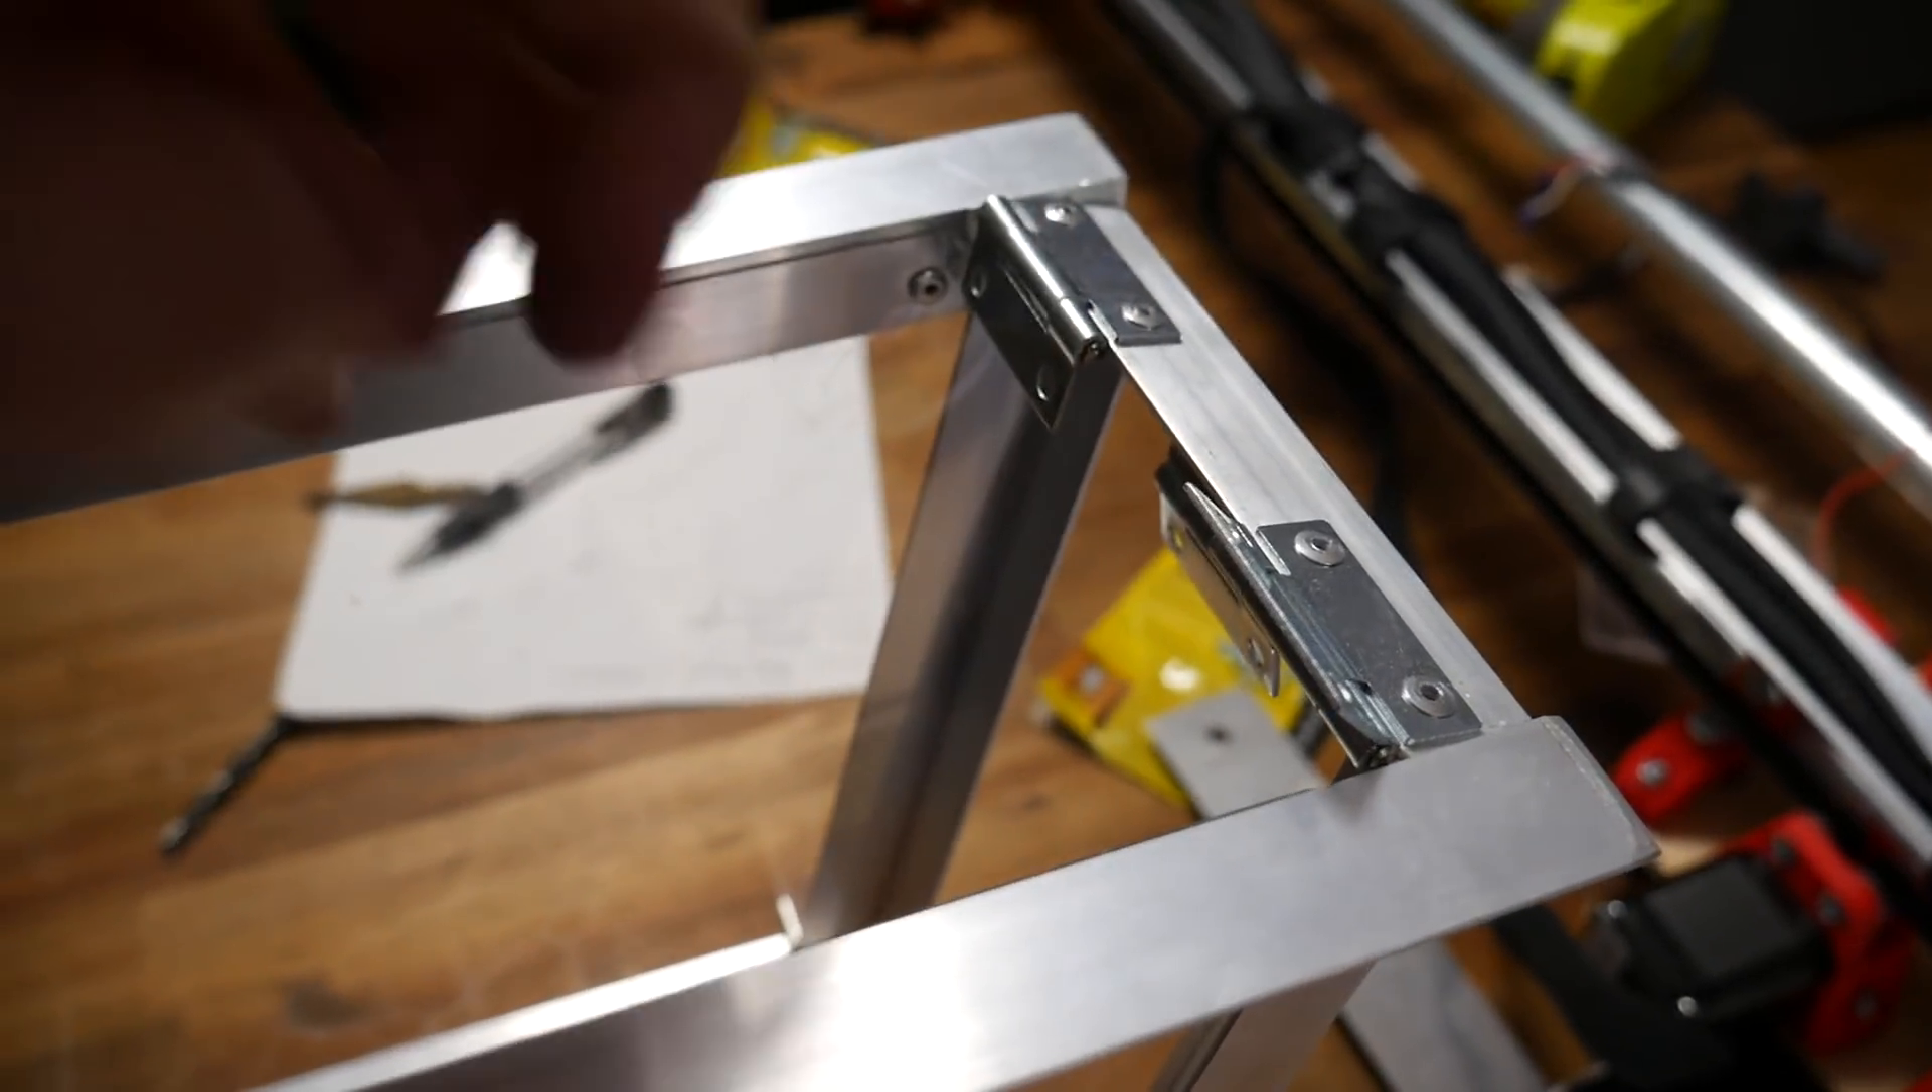Next I riveted a series of small hinges on the top and sides of the machine.